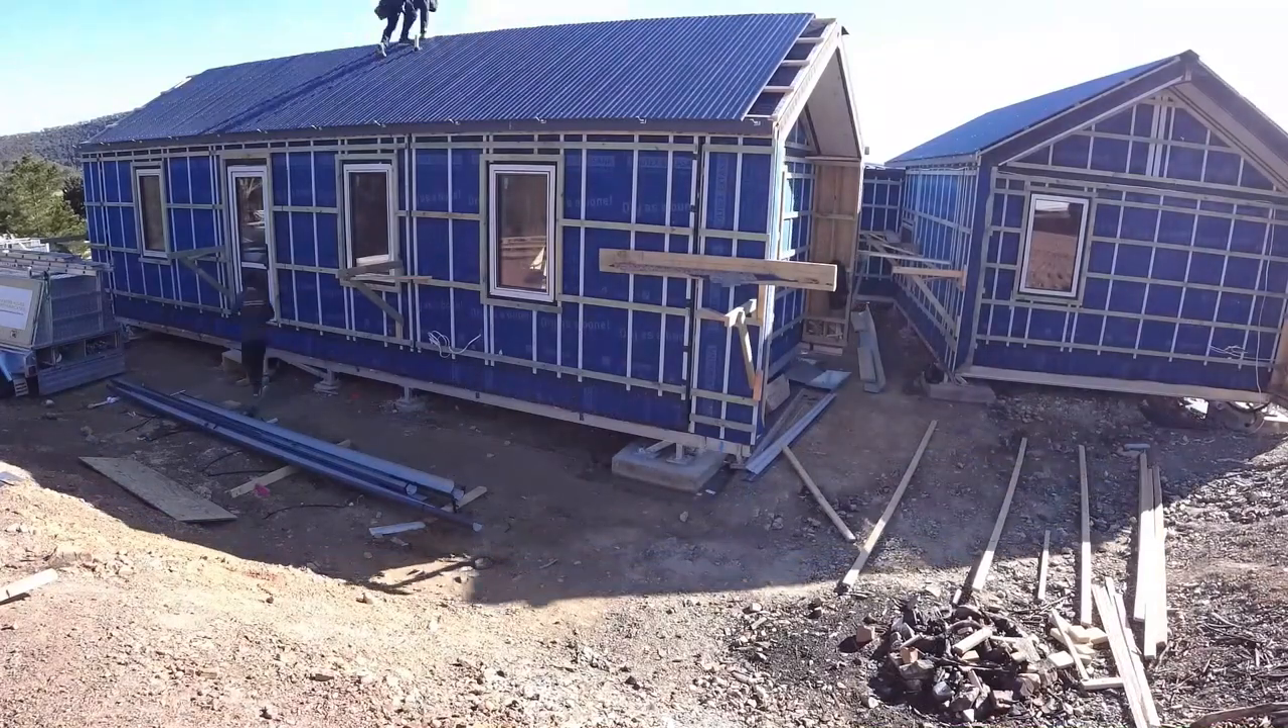And of course, we still need to clad the exterior.